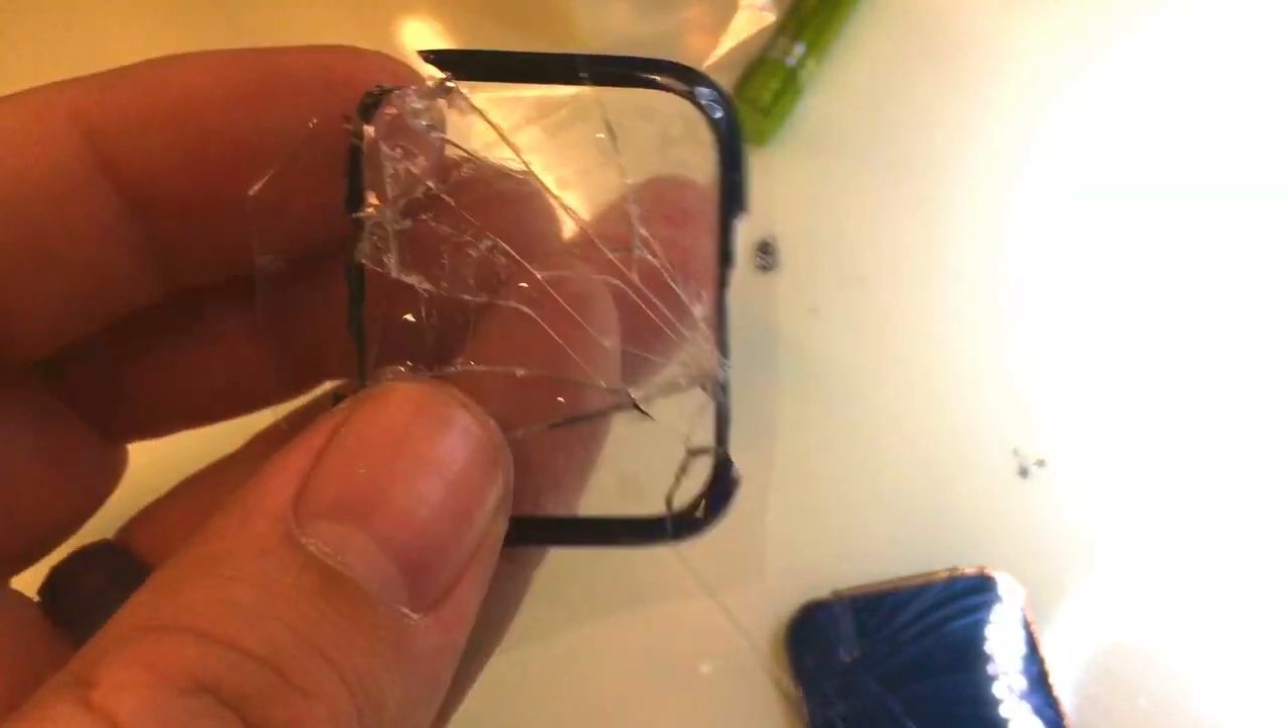All right, now we have successfully removed the glass.